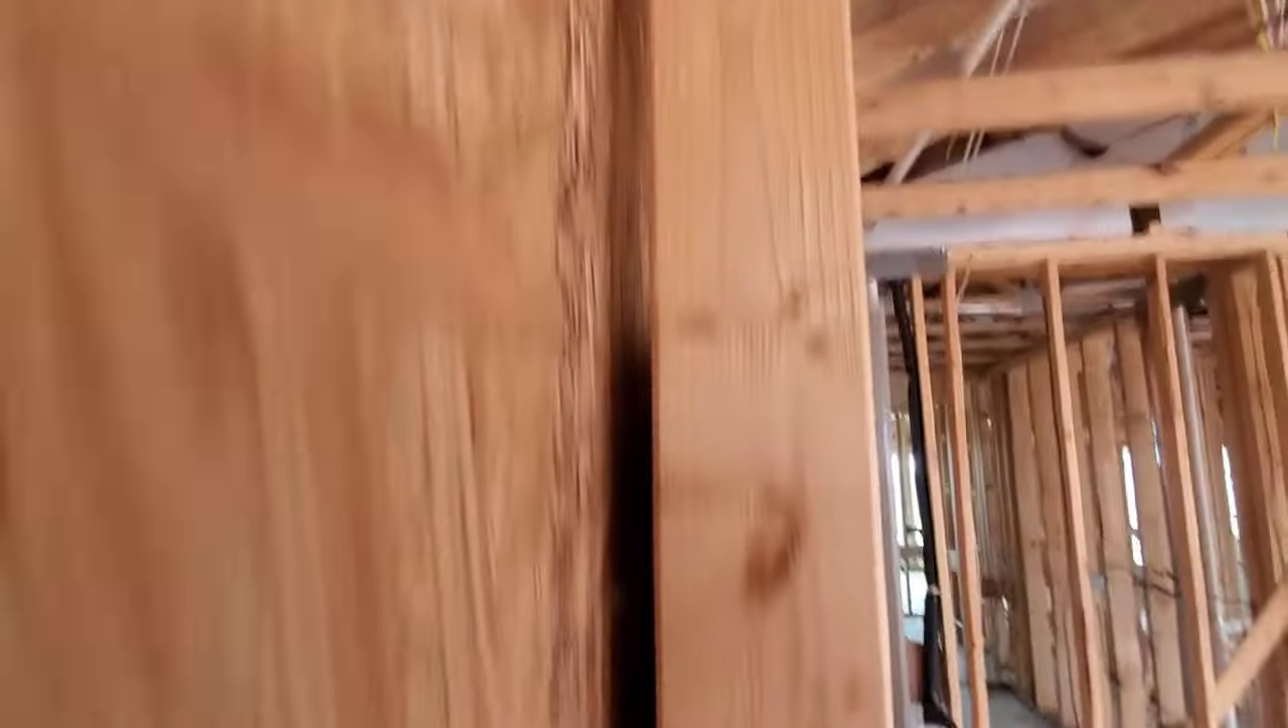Anyway, this one here is totally missing nails. Look at that giant gap.